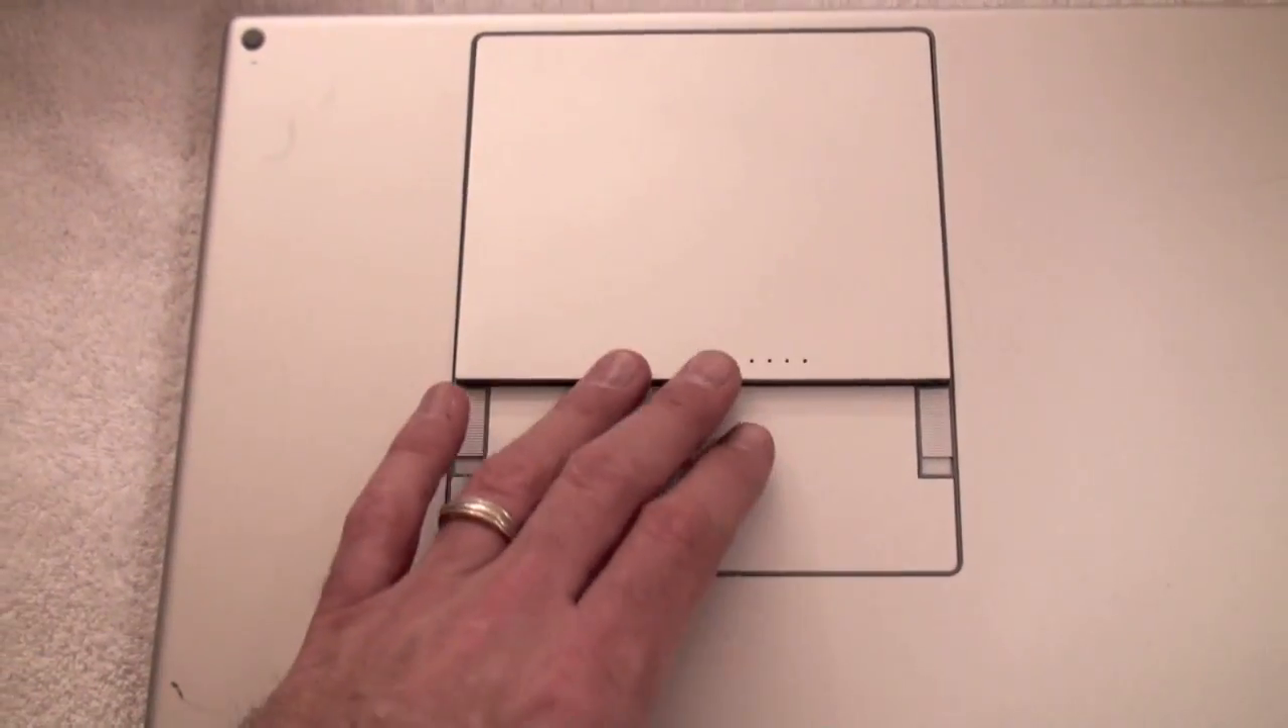And all that's left is to pop in the battery and fire it up to see how everything works.